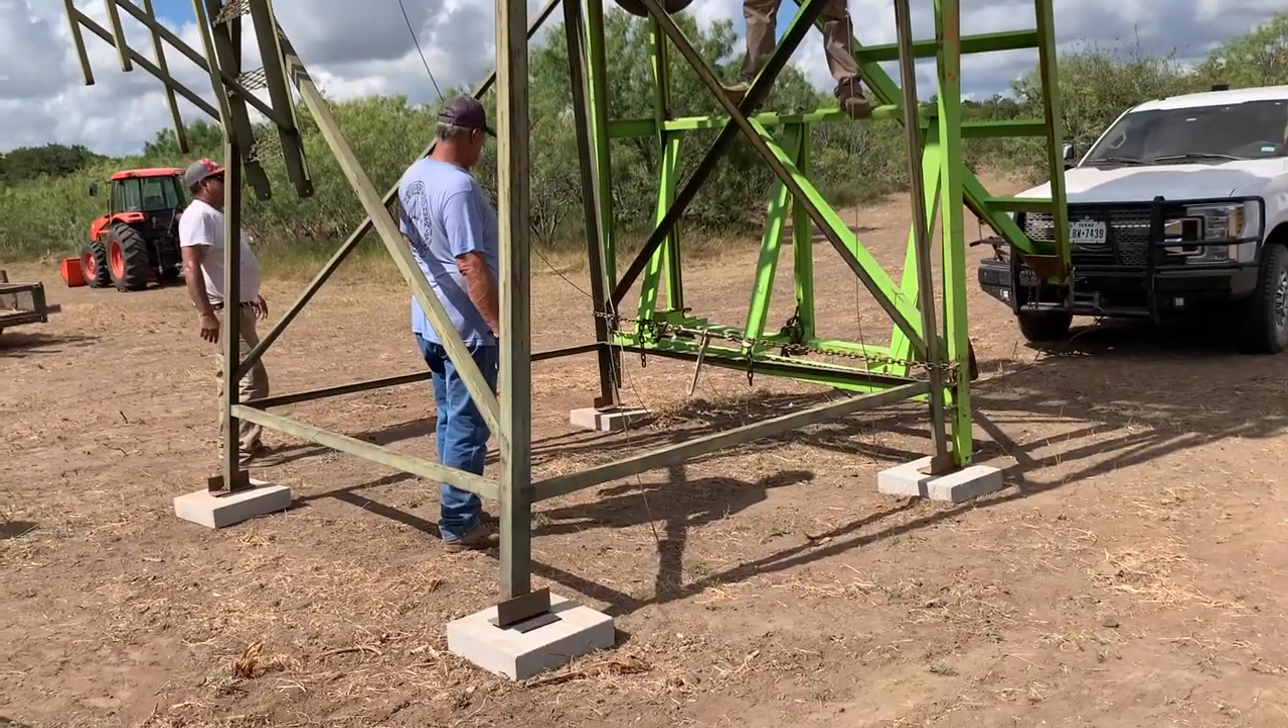With the blind in its new spot, we inserted cement blocks and metal shims under each leg for additional support.